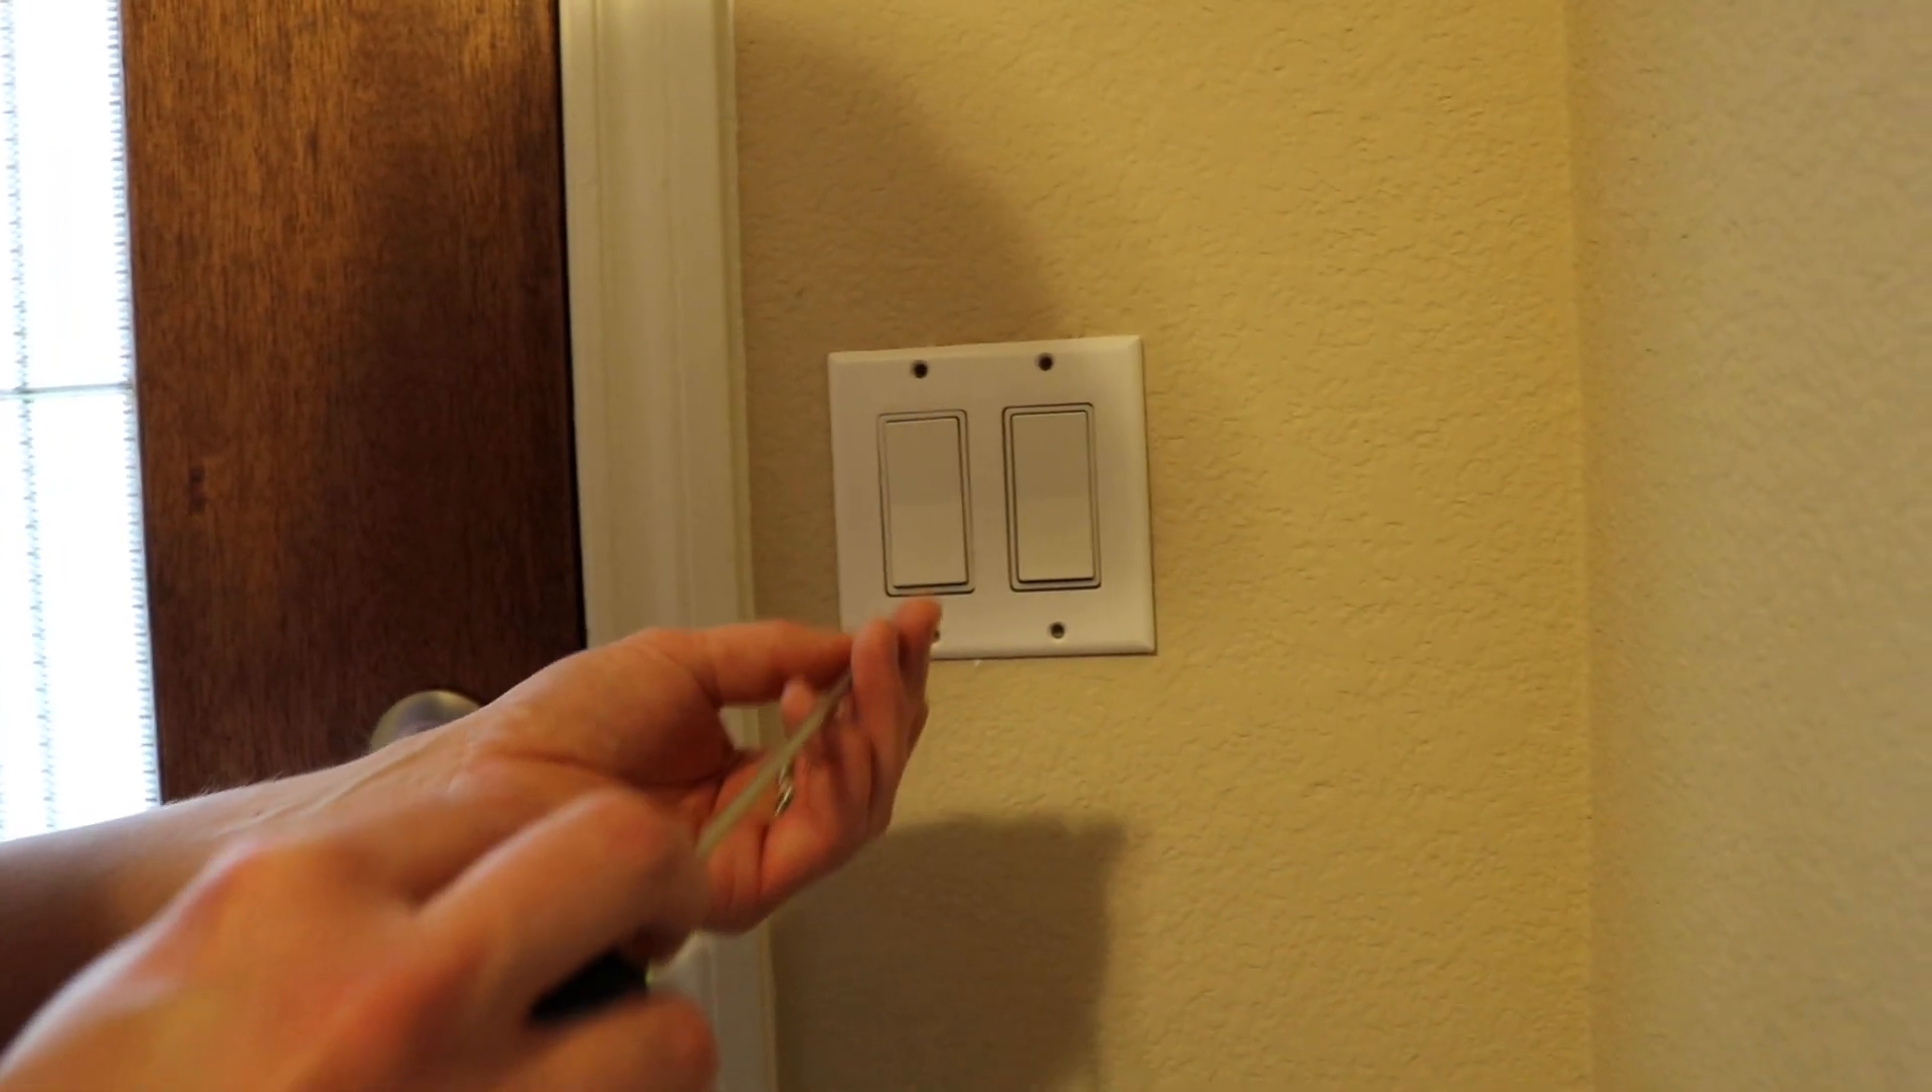So we got that and you see how that cover just fit on there naturally and perfectly.